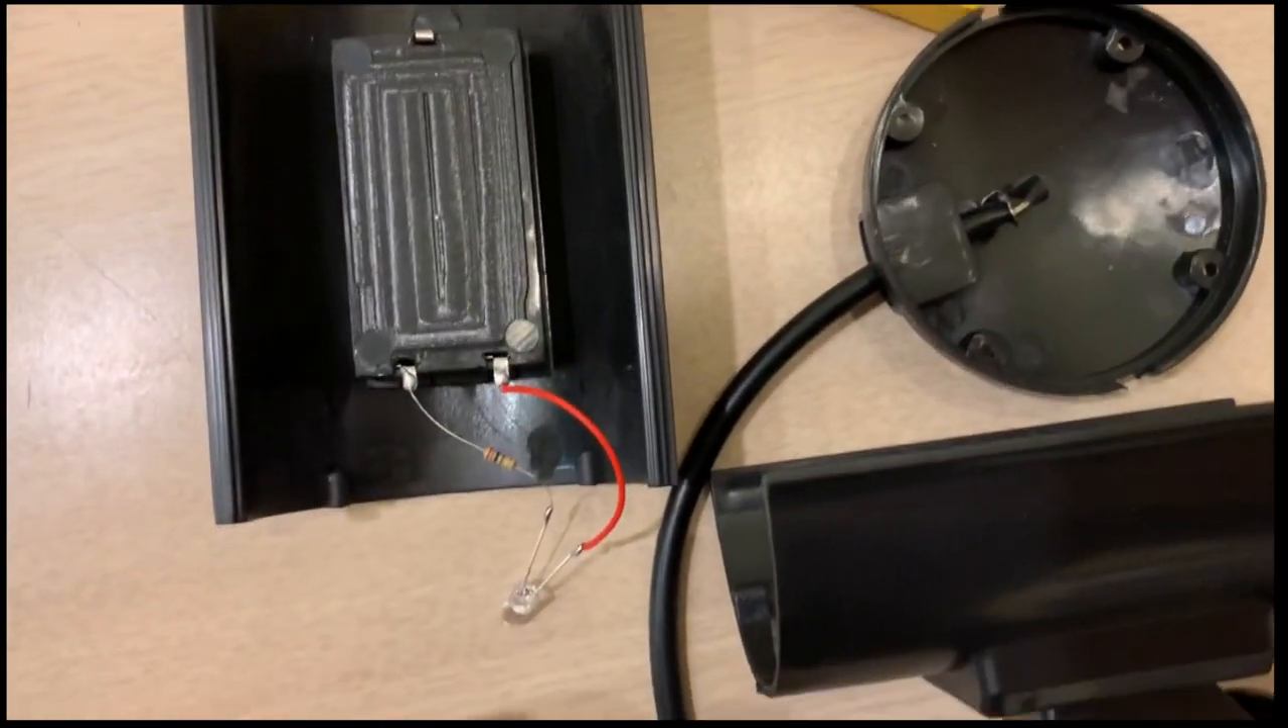Okay you can see I just slid the the LED out of the hole. I didn't have to rip the wires off or anything.